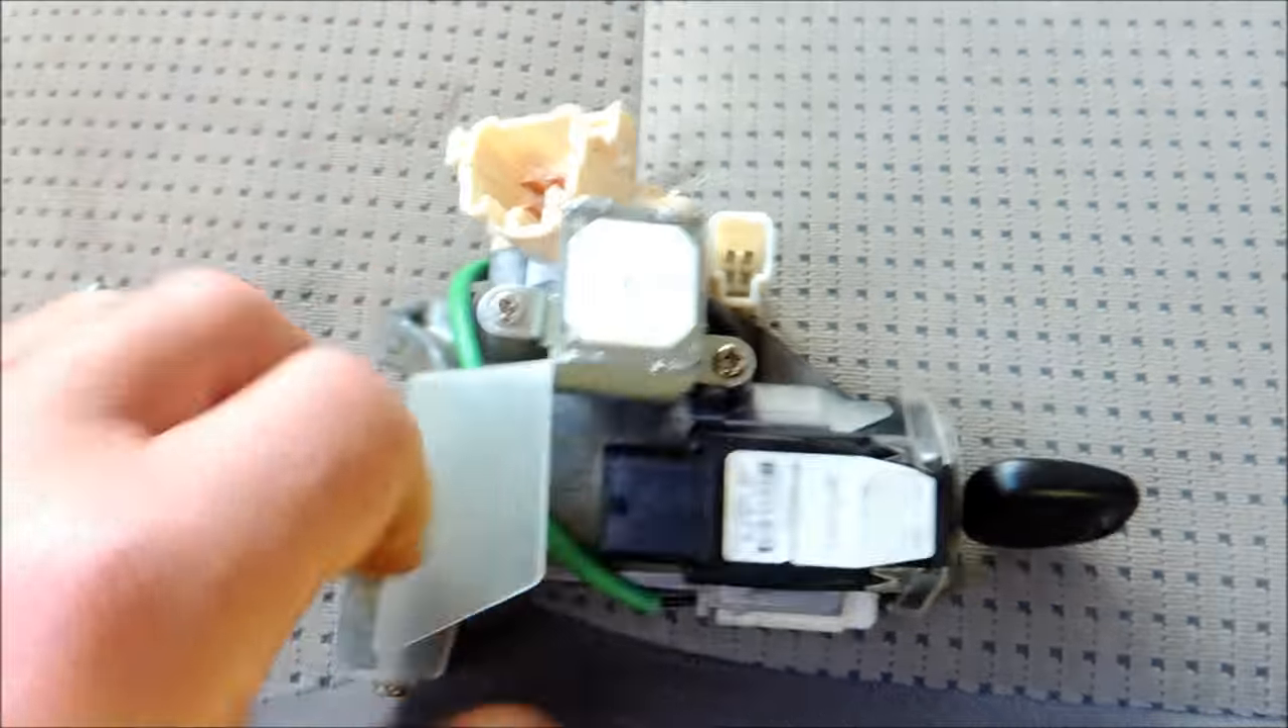Here's the whole ignition lock assembly removed. And it's all one piece.